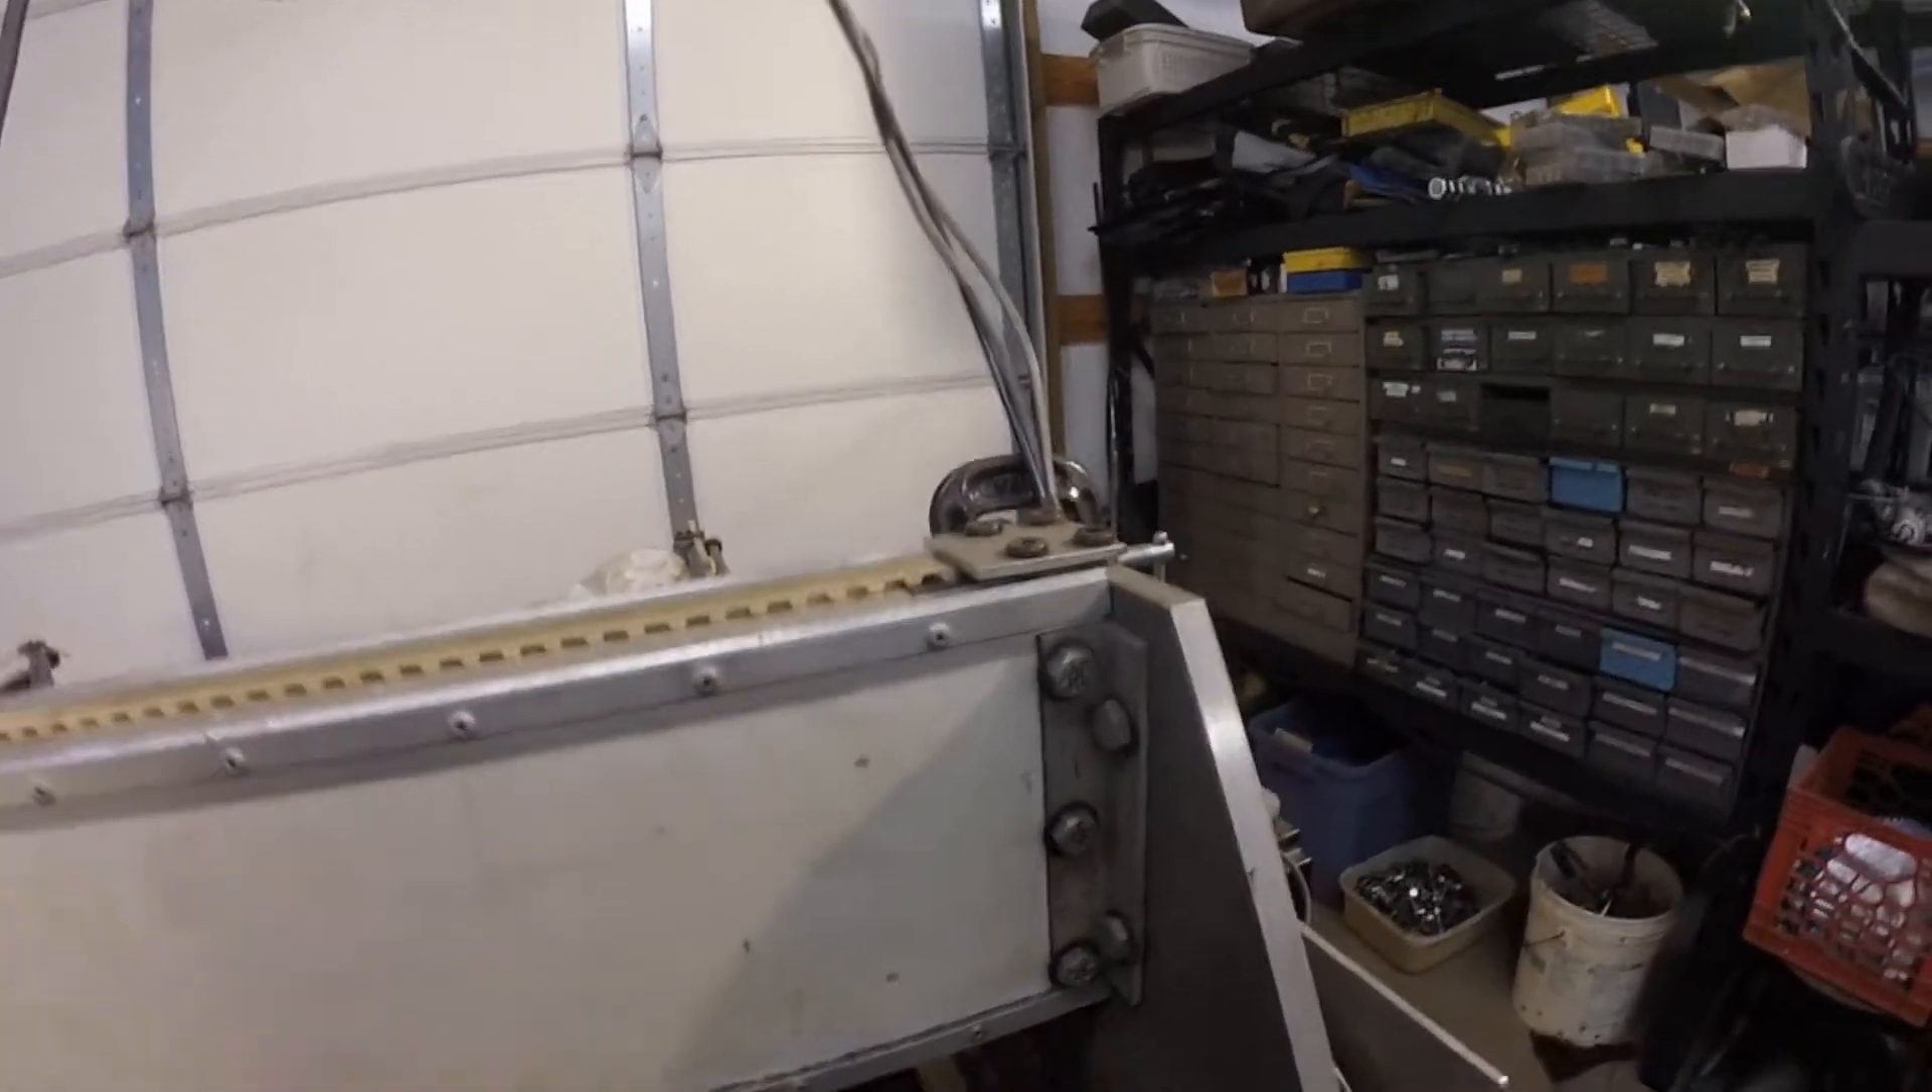This part of the gantry is bolted together. And that gives me a little bit of adjustment in it.